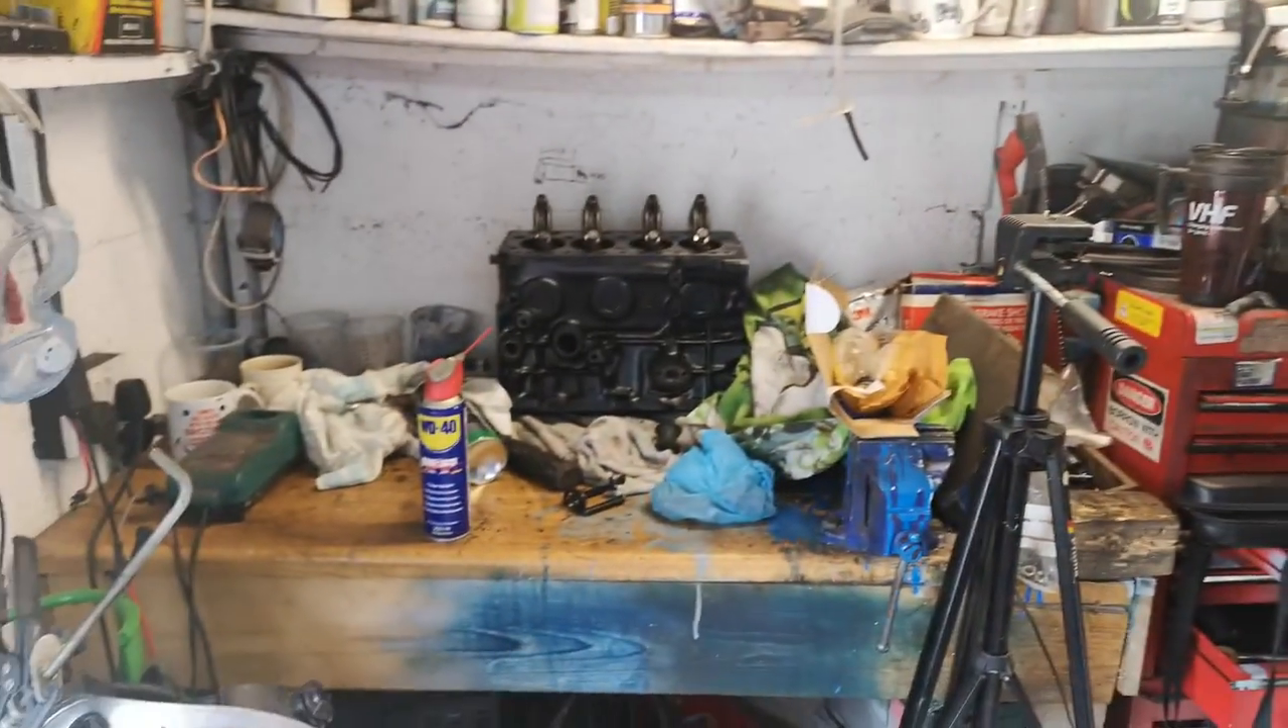I haven't finished putting the engine back together which is there.